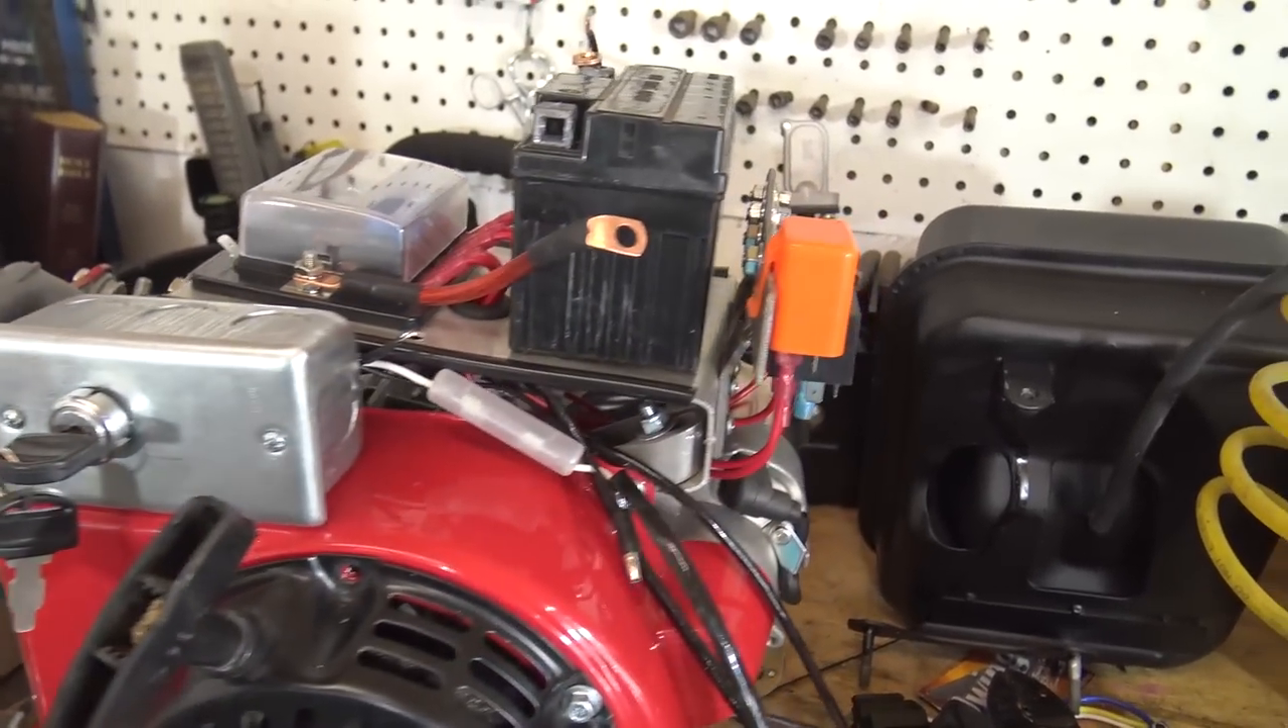I have my fuse box there. There's still a lot of wiring to be done, by the way.